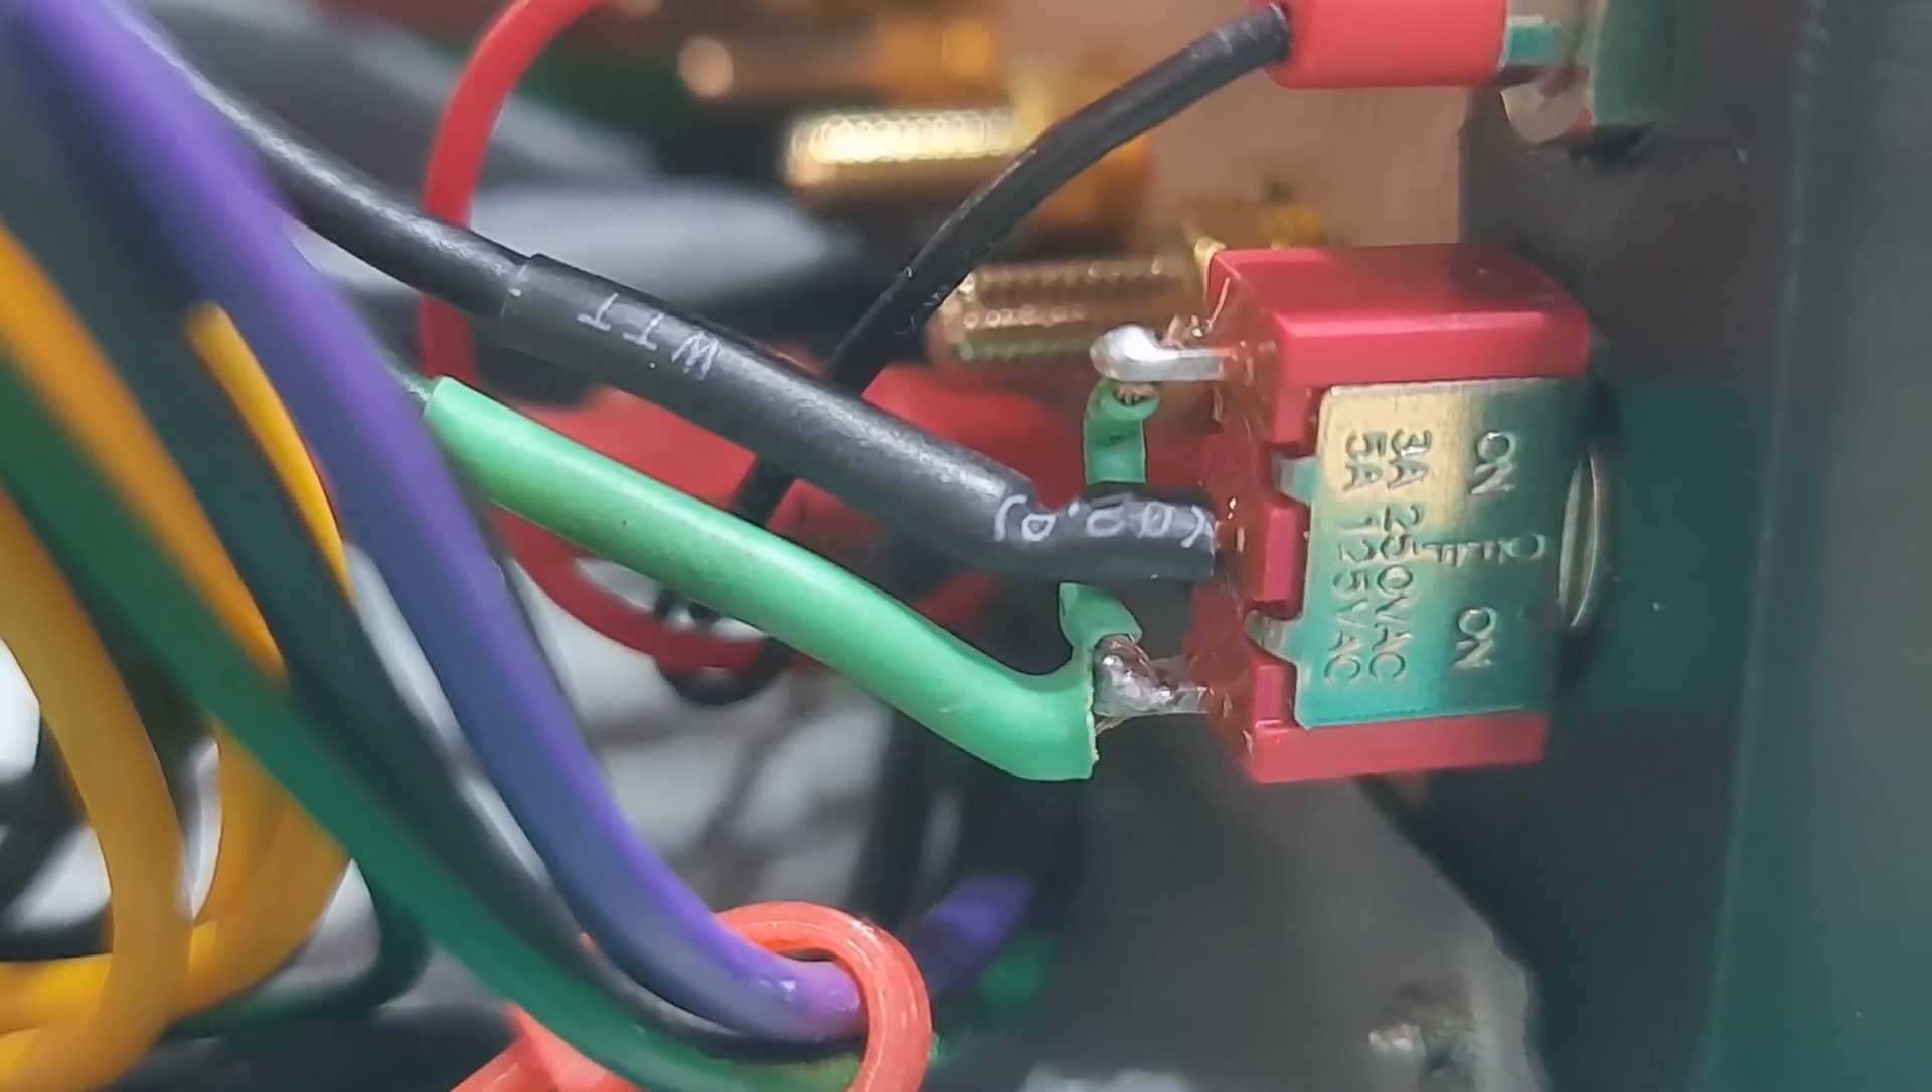I put a jumper to connect the two terminals here, terminal 1 and terminal 2, and this is connected to the green cable of the ATX.